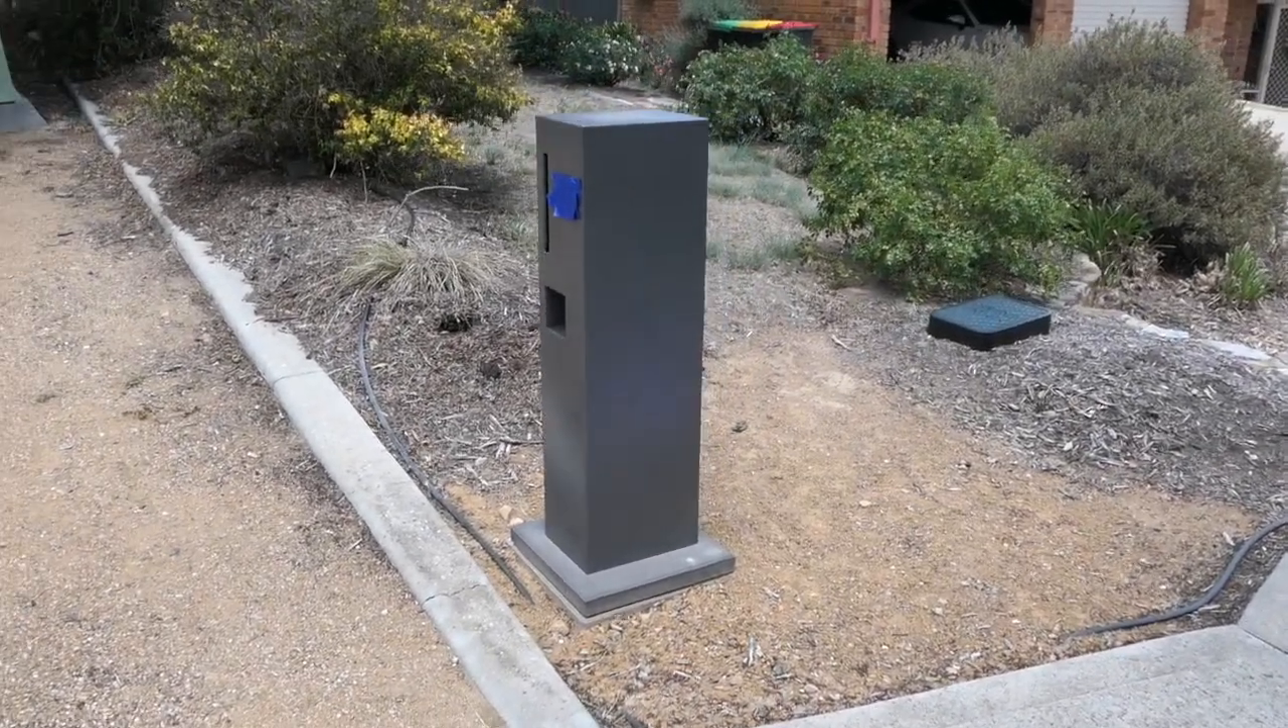As you can see the letterbox is finished it's in place and the old one's gone and this is phase one of our new front garden hopefully.